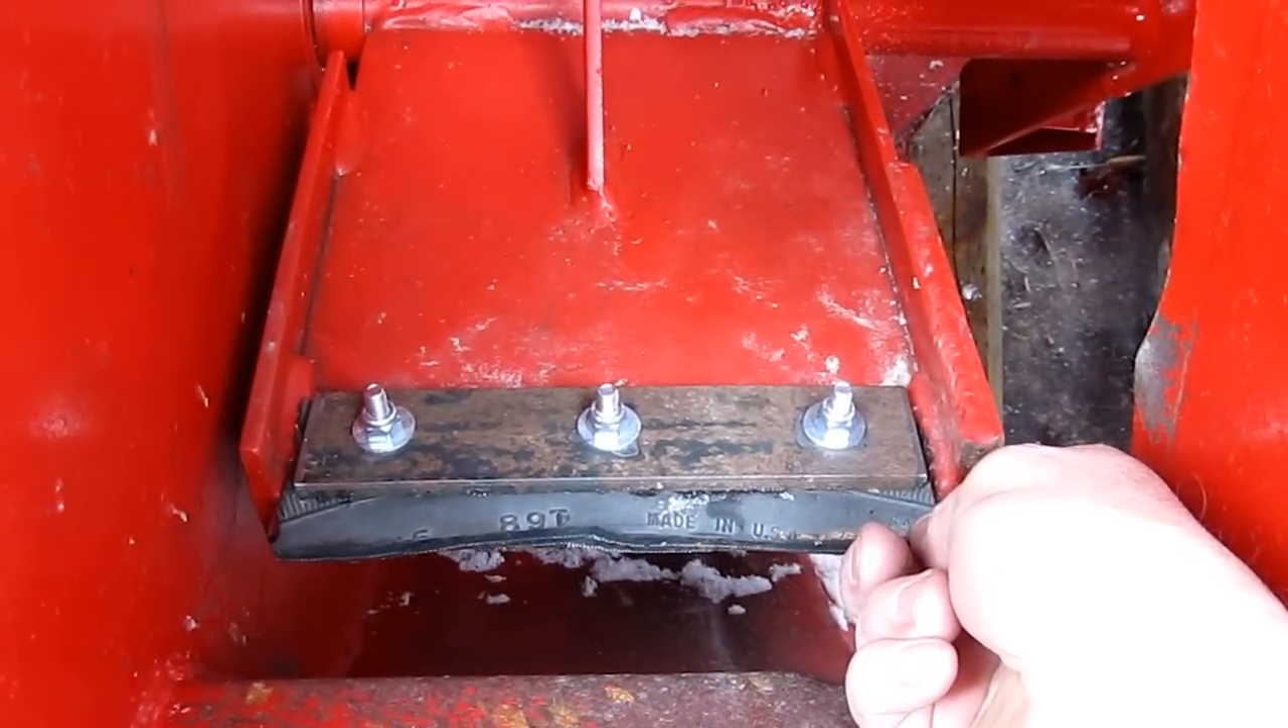You can see on the back that there's nylock nuts on top of the inch and a half piece of flat bar and they hold the rubber in place.